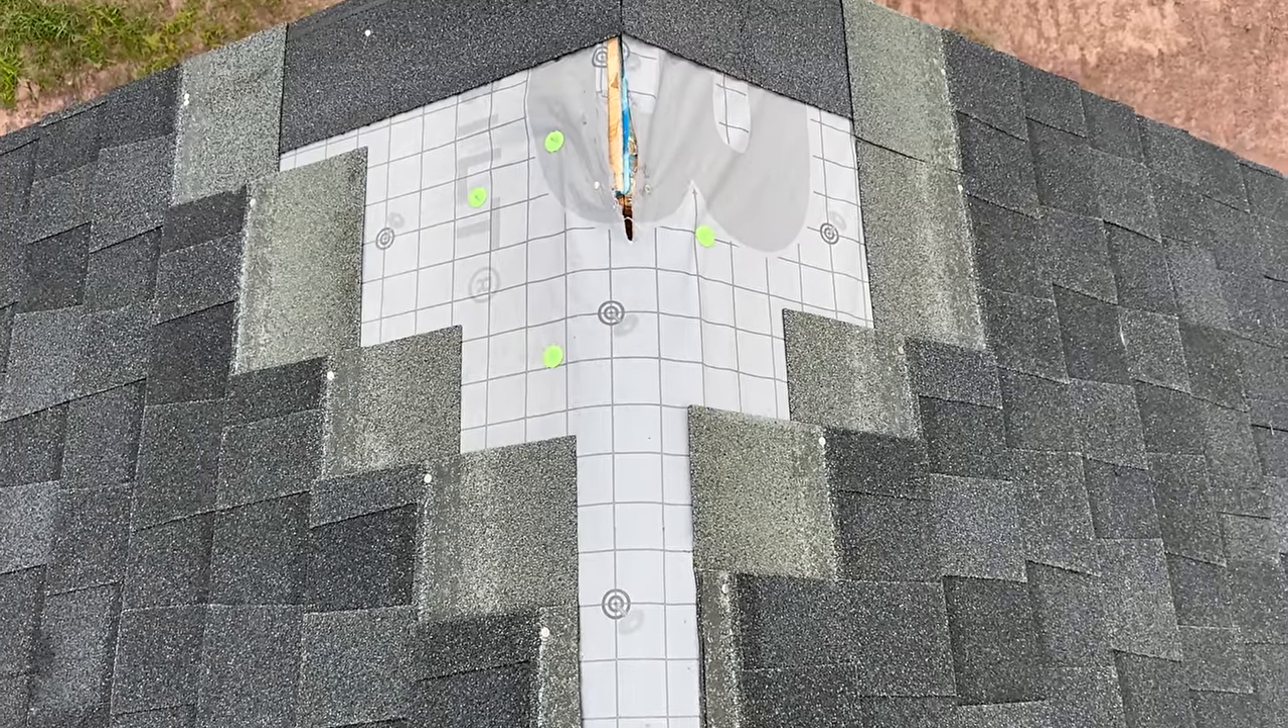I have now shingled both sides of the roof and i'm now getting ready to finish up the last little bit of shingling before i do the caps.